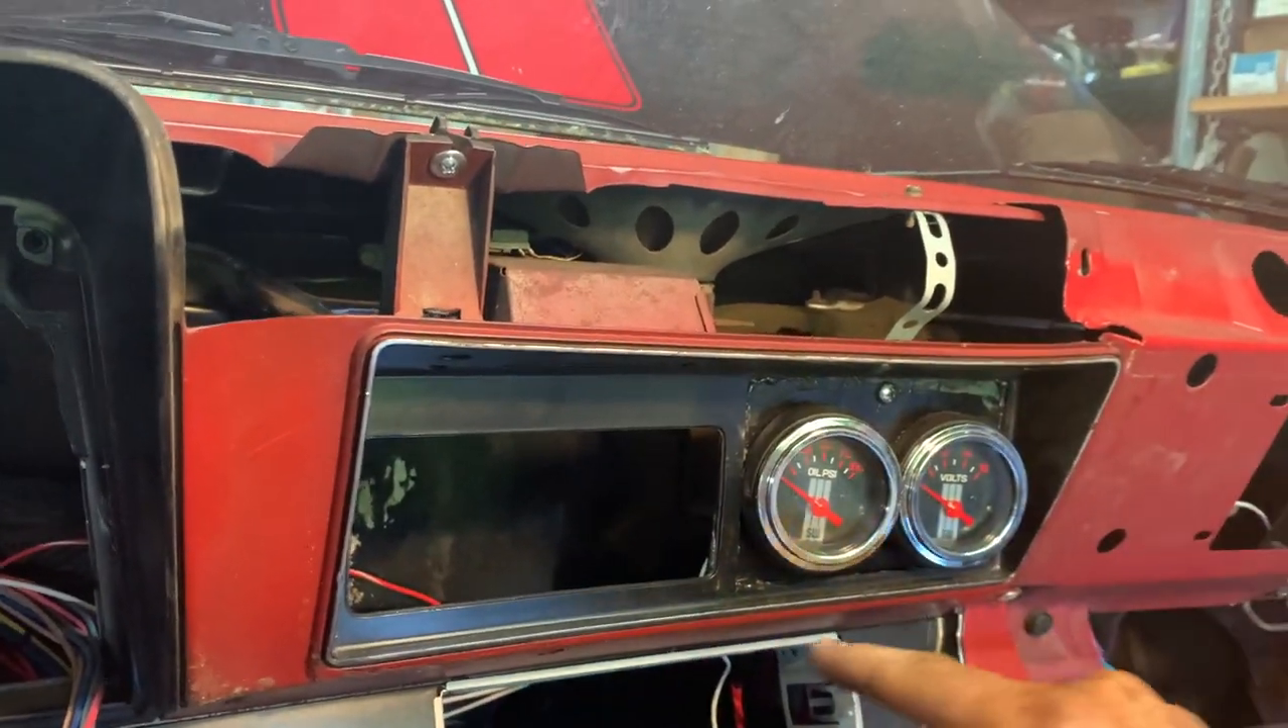We're making some progress i got the main part of the dash in.